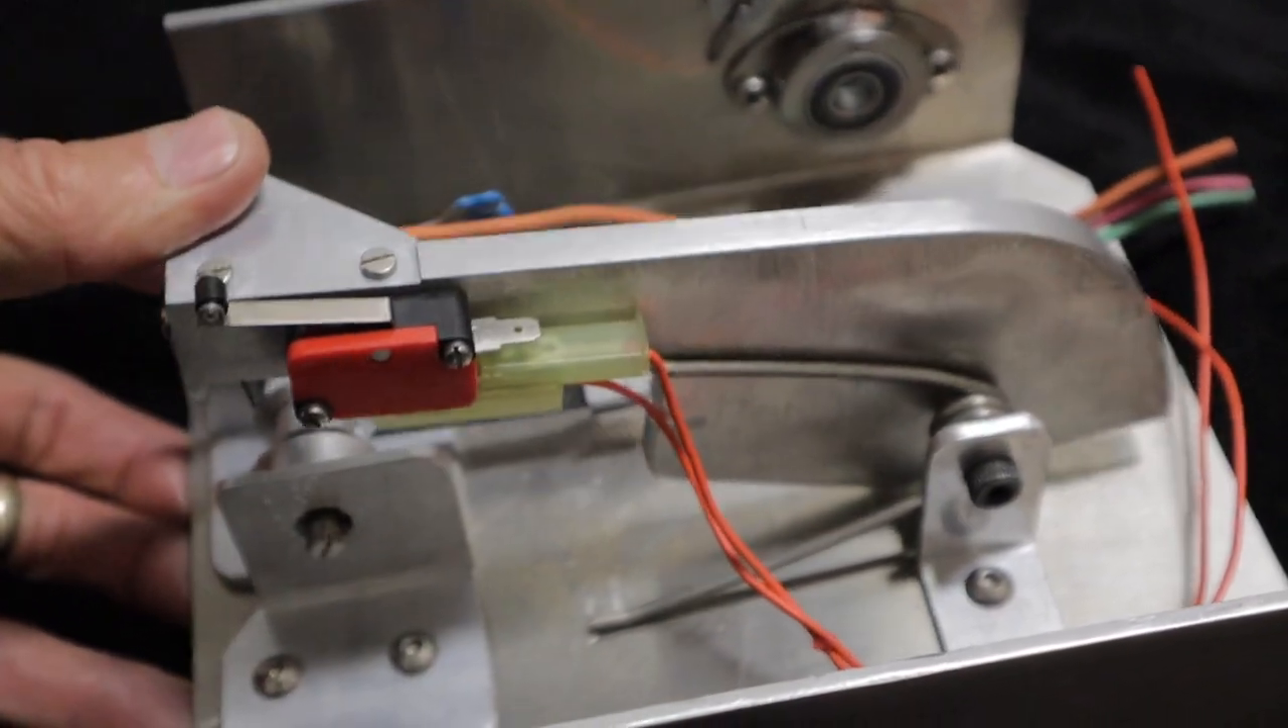You can see uh that i mounted the micro switch onto the side of the actuator bar.